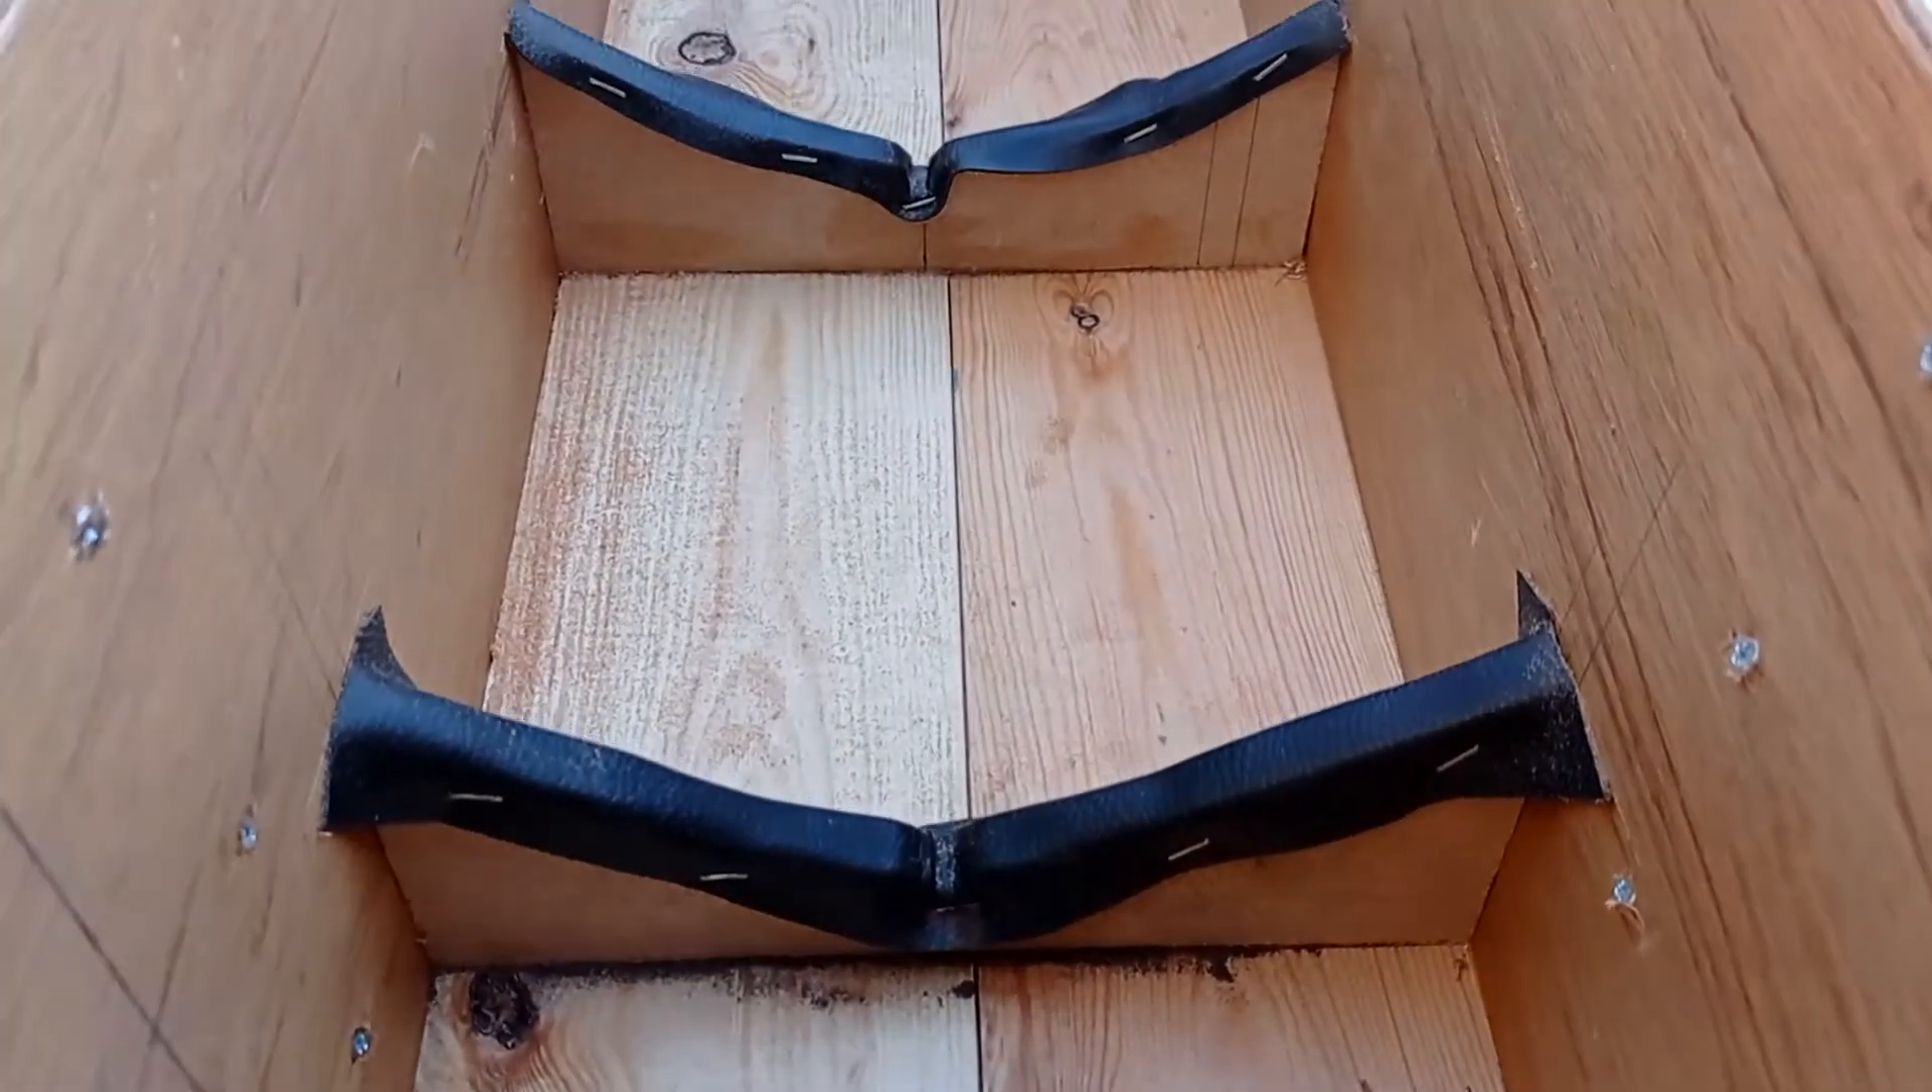I've covered the tops with some nice soft leather for now so it doesn't uh damage the boat when I sit her in.